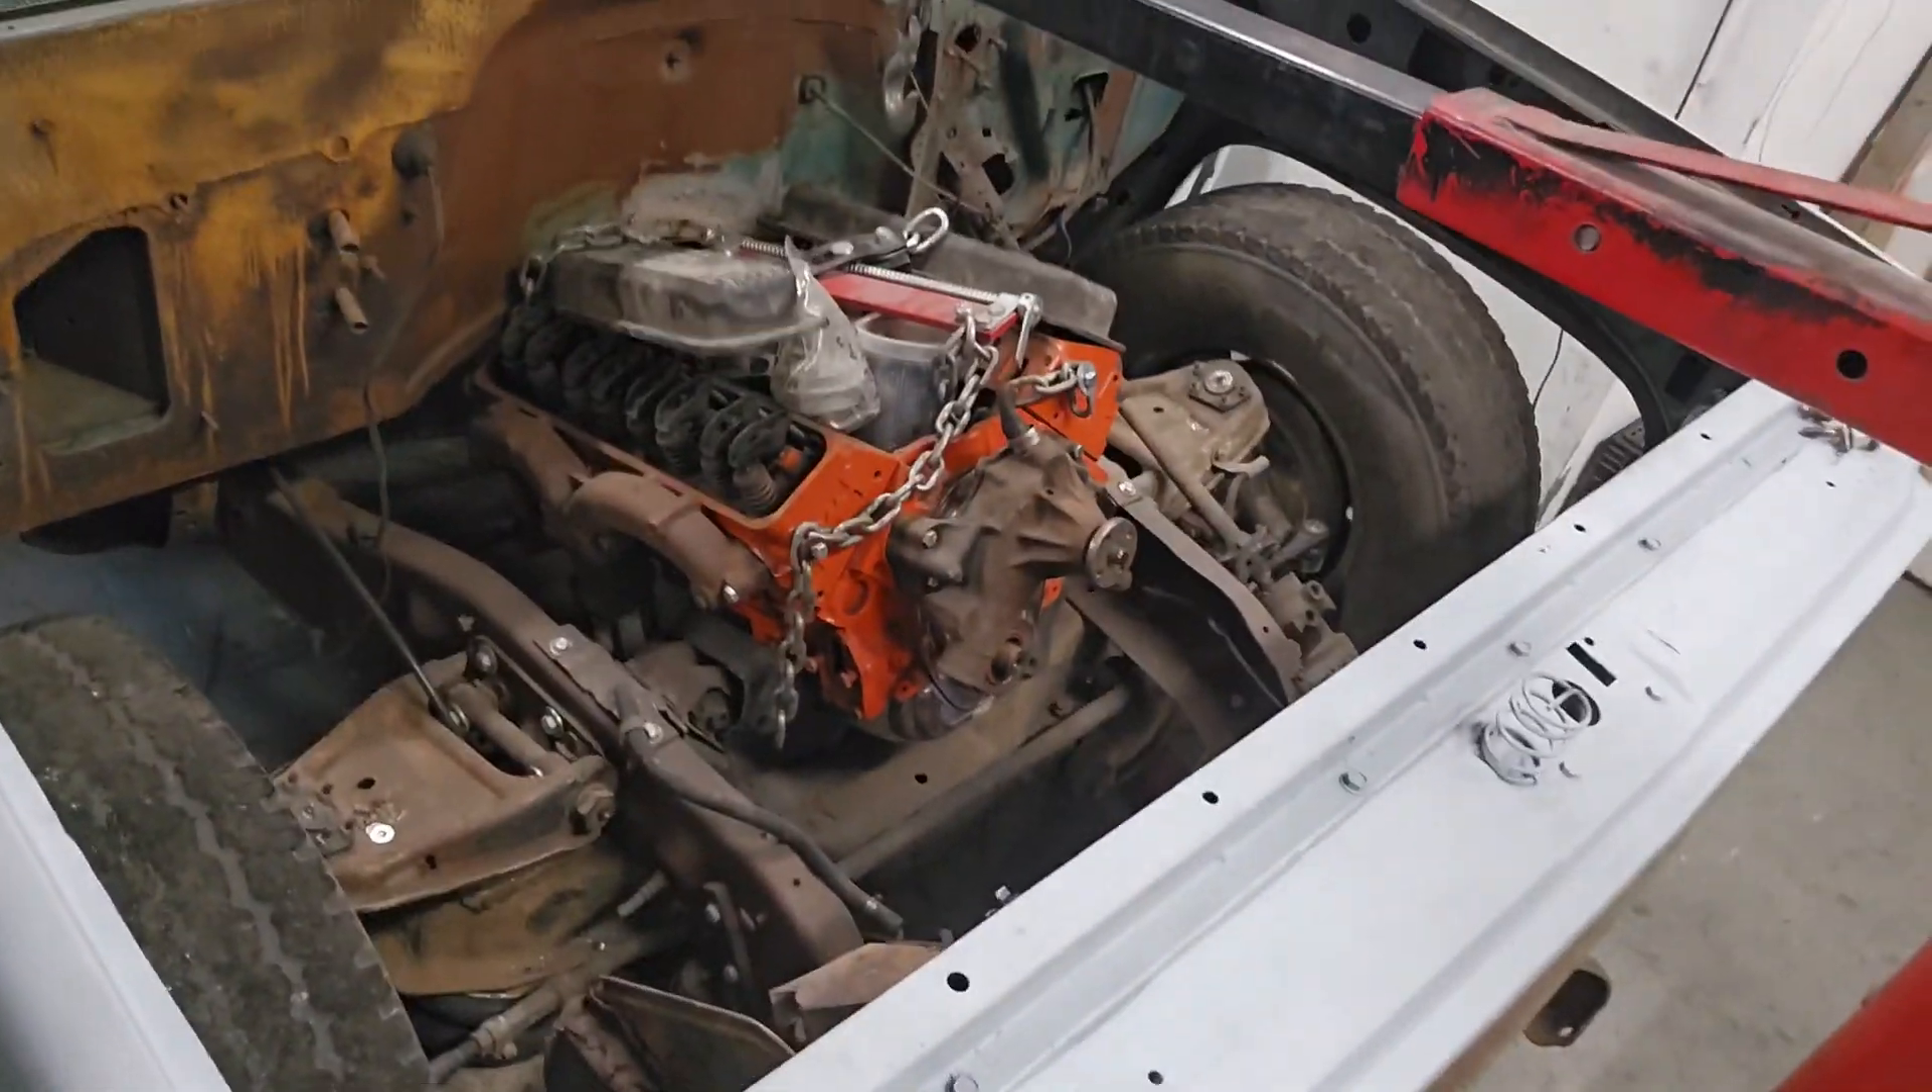The c10 is here and we're already starting to mock up the motor on it.